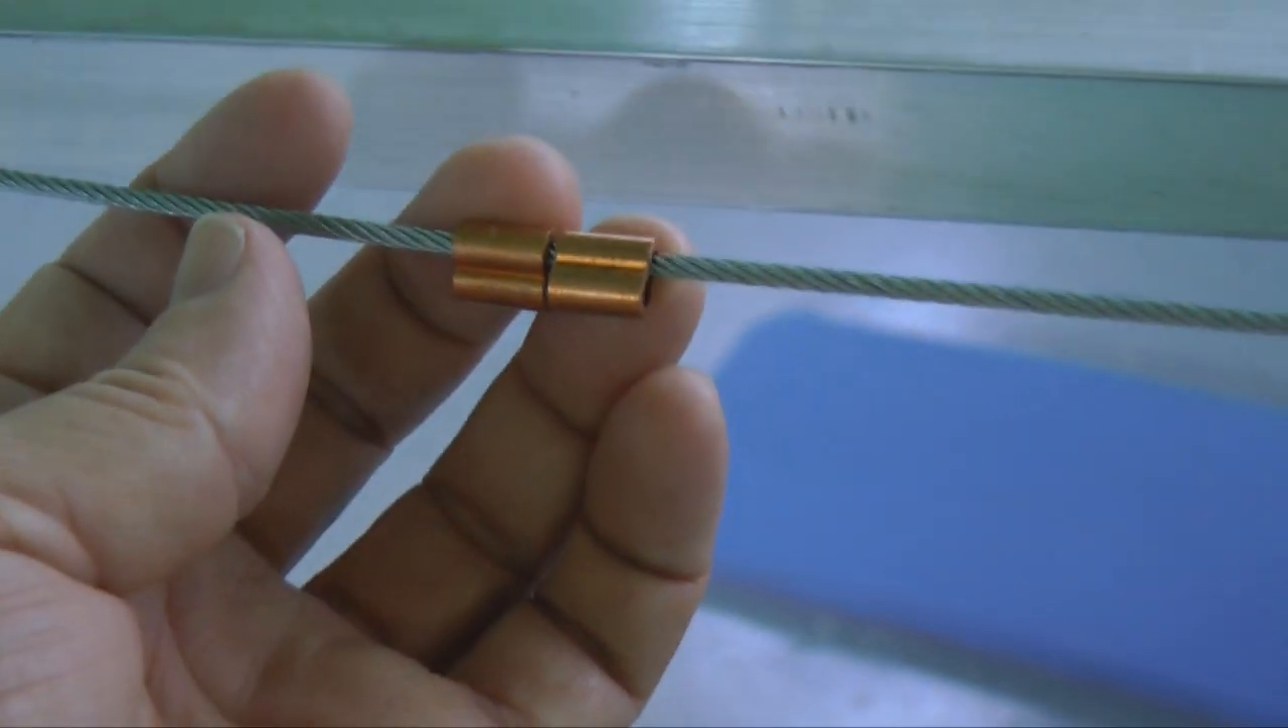And then it was very important to add on these two ferrules because these are the ferrules we'll use to attach our tail wheel to.